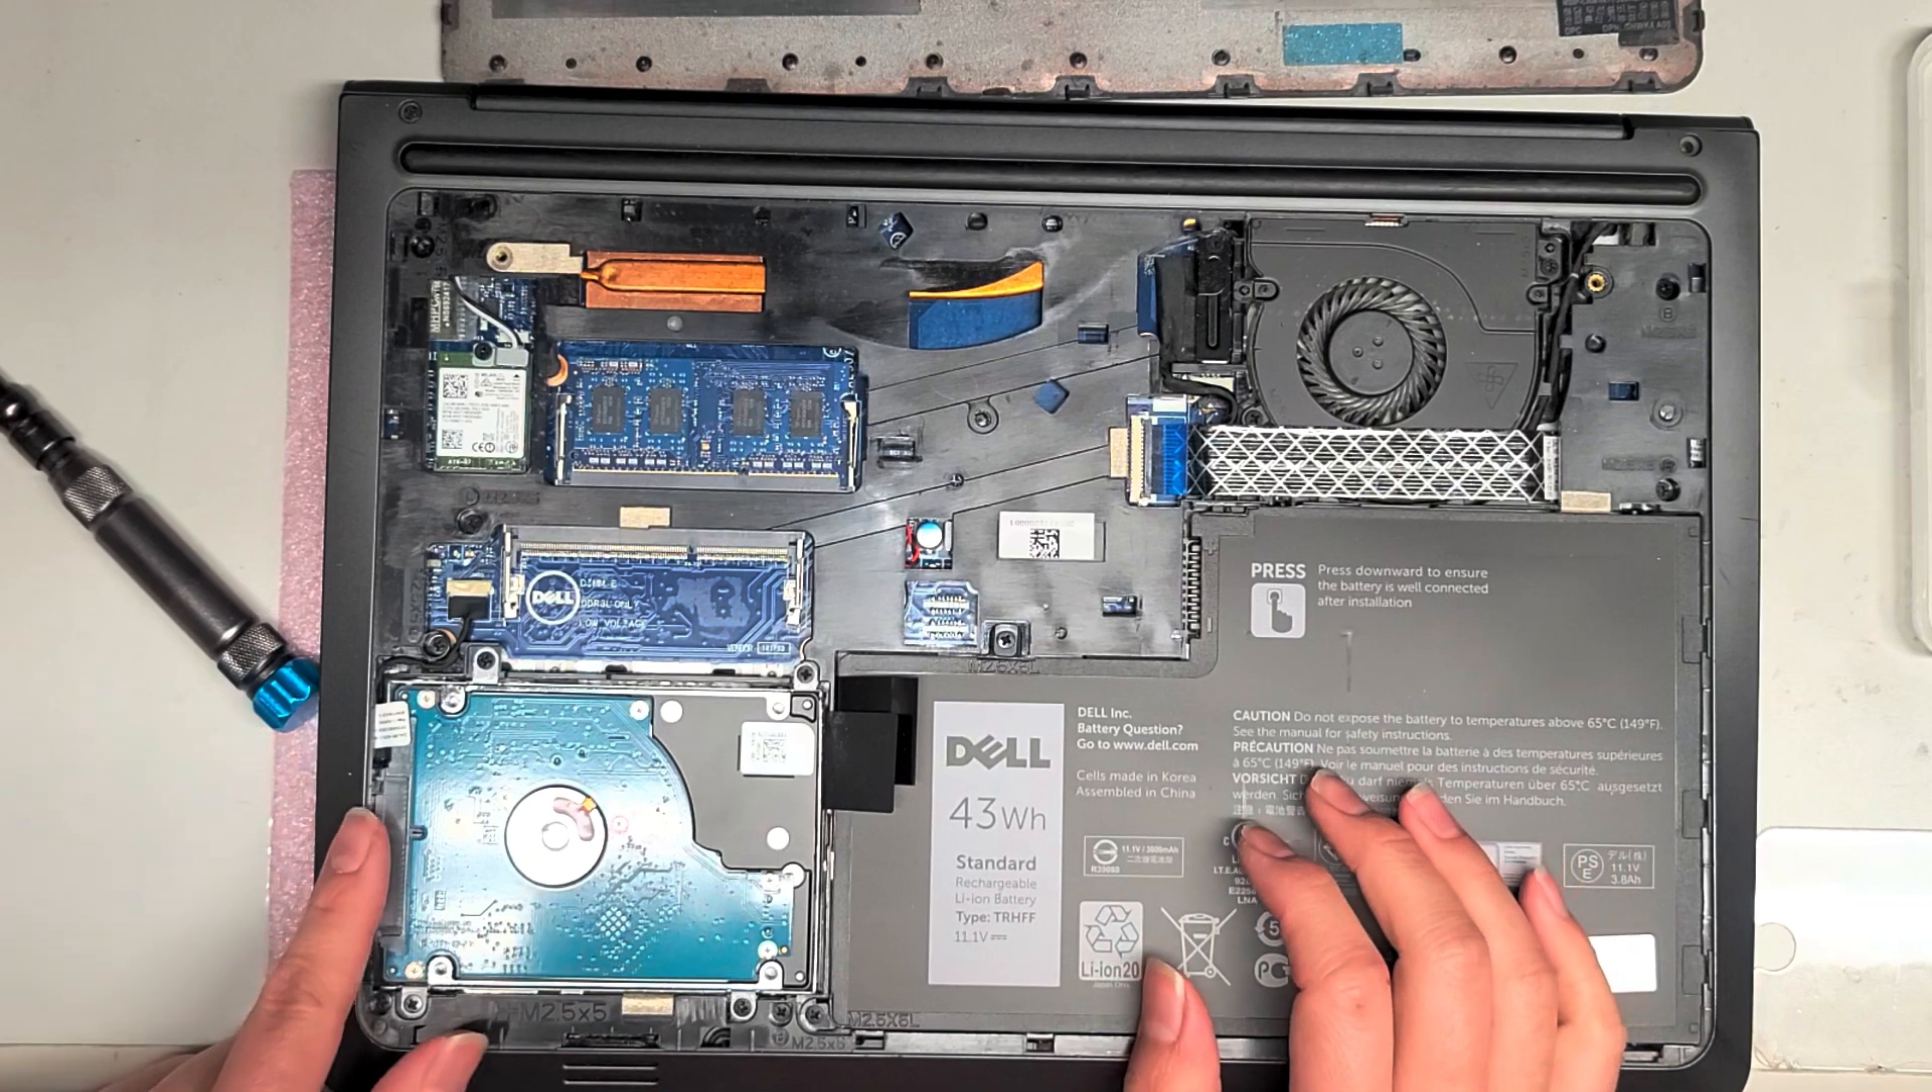We got the bottom cover off. Here you can see the hard drive.